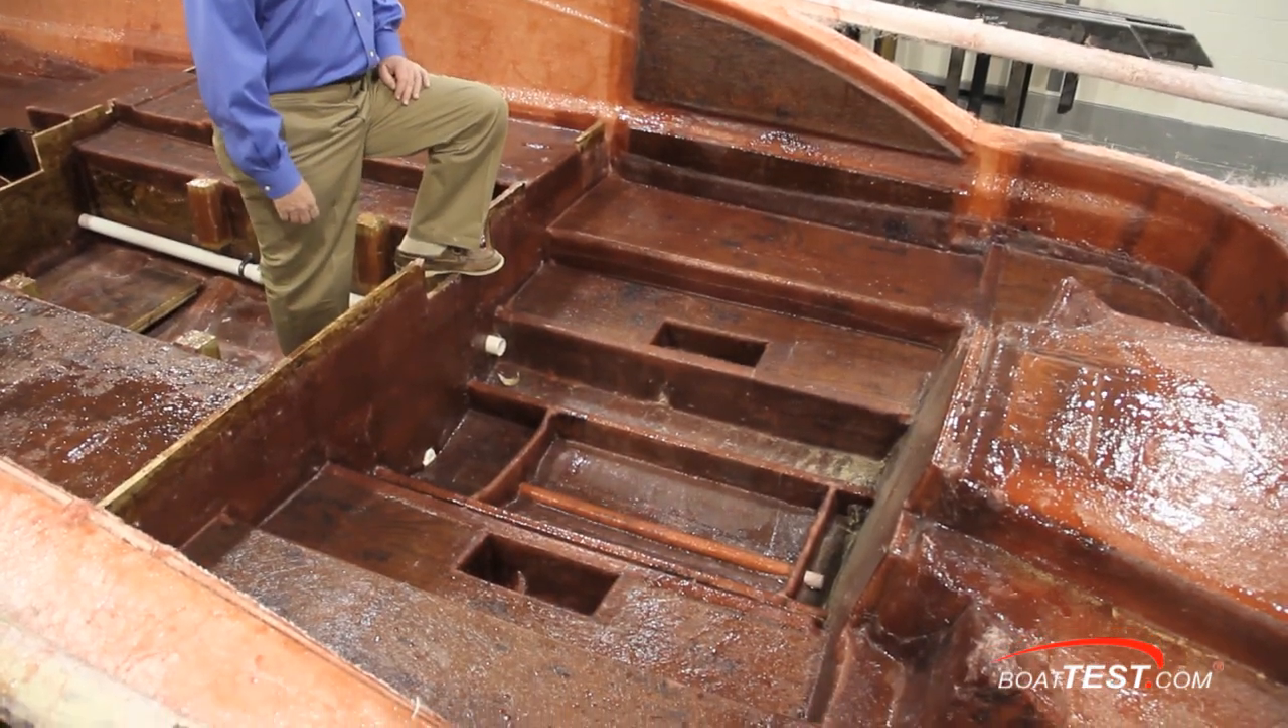Here's an example of the floating grid stringer system all glassed in and ready to go.